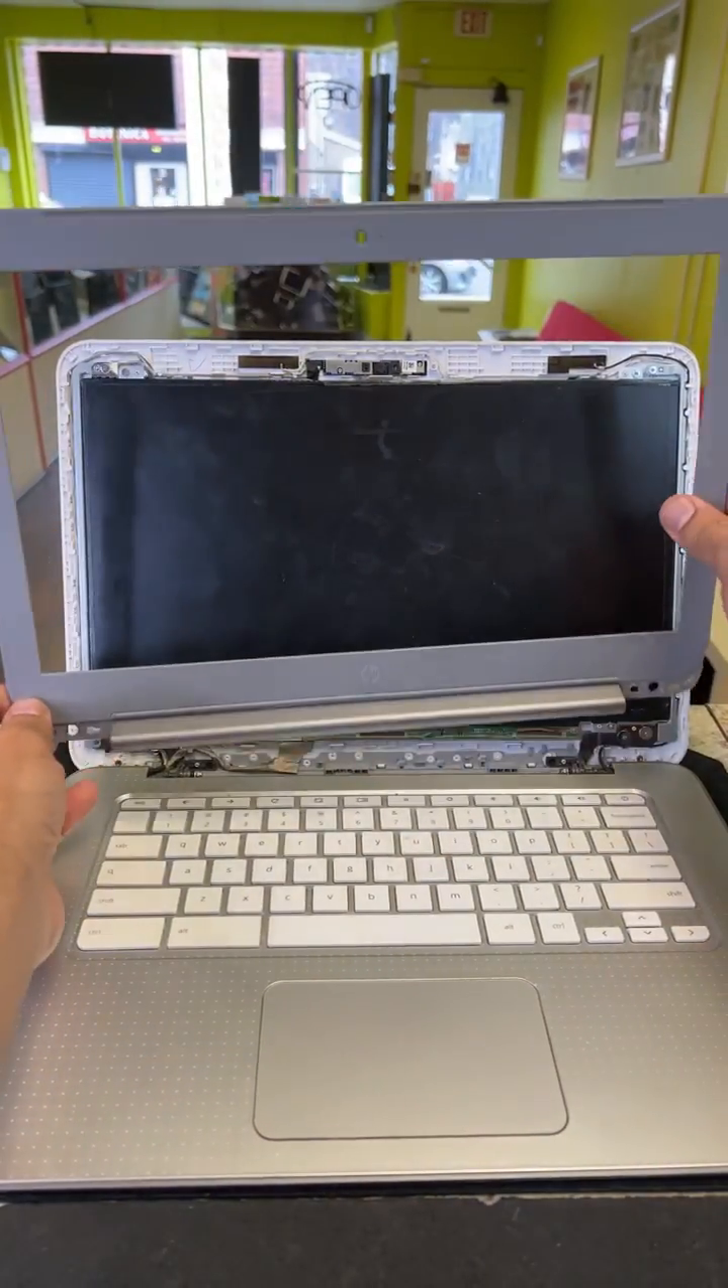So we got the frame out so this is the front frame.